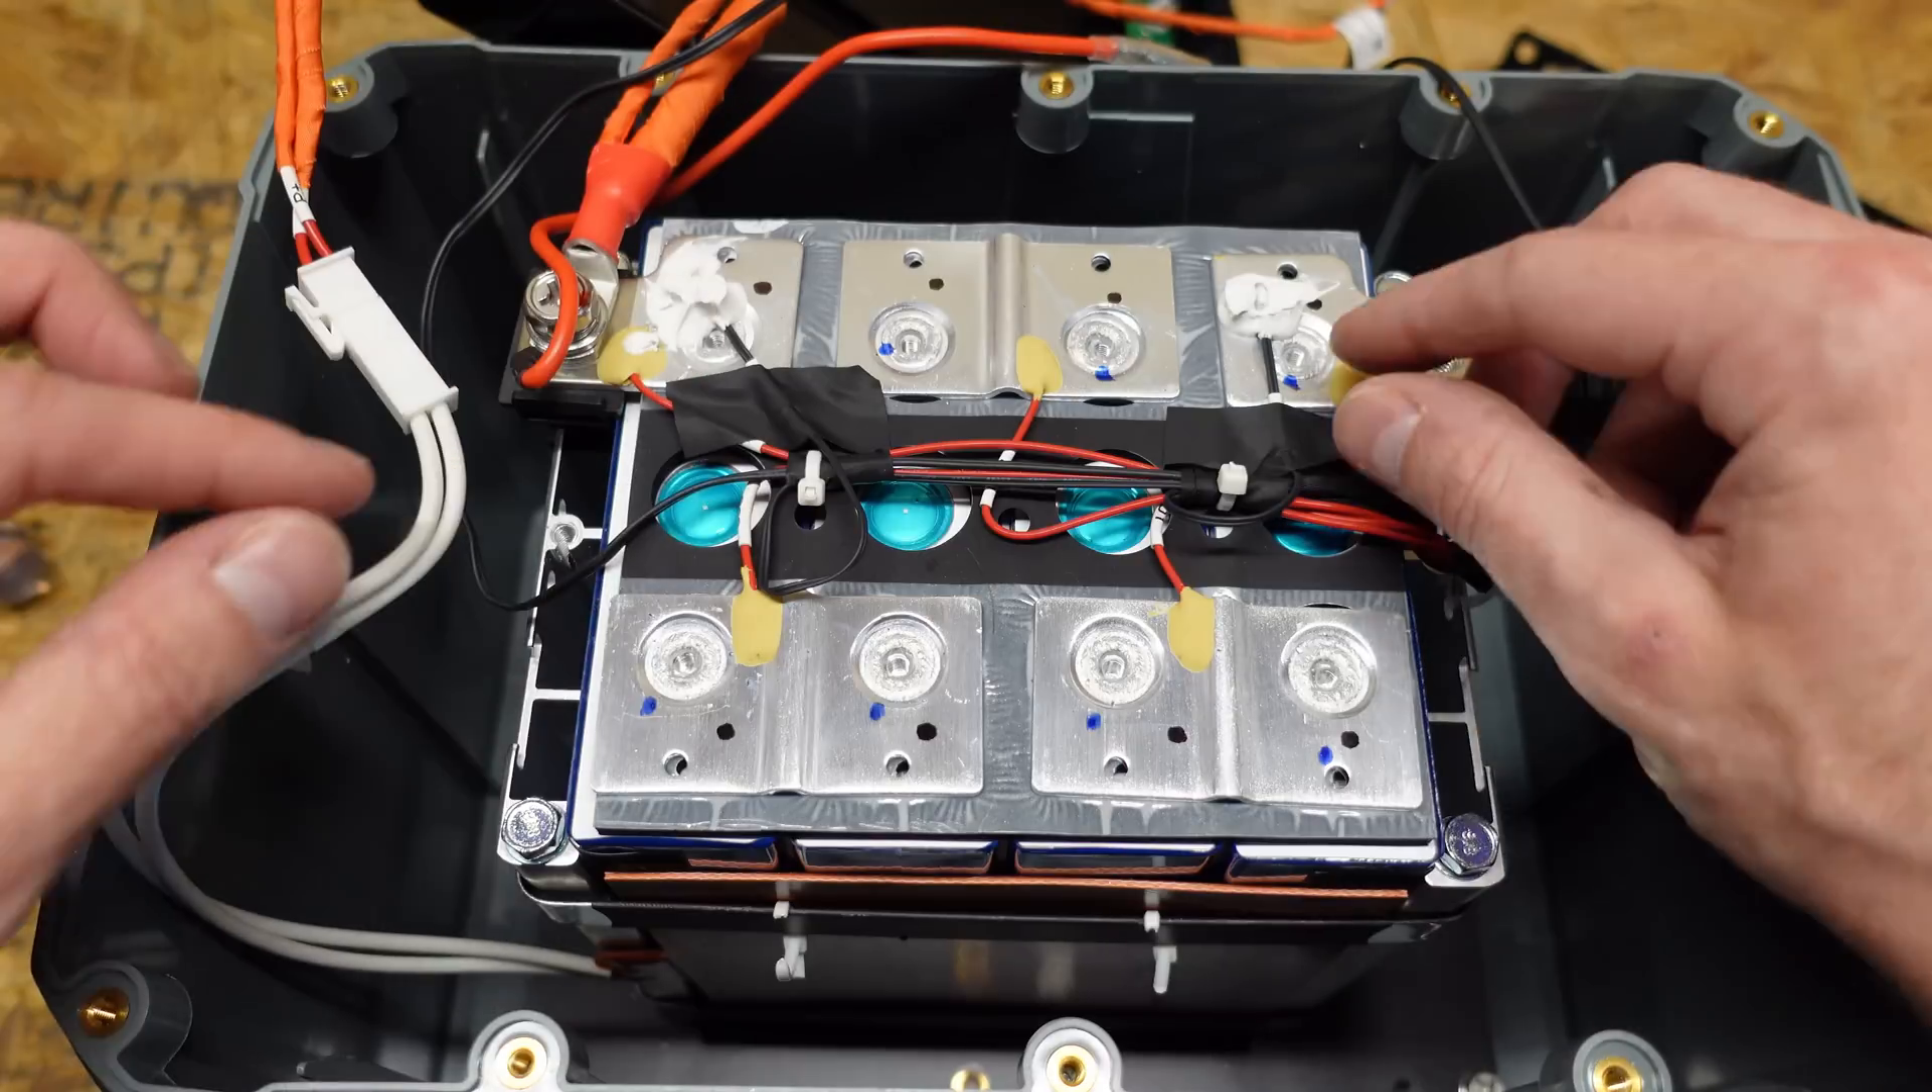We have the balance leads, which are routed up the center, zip tied together.